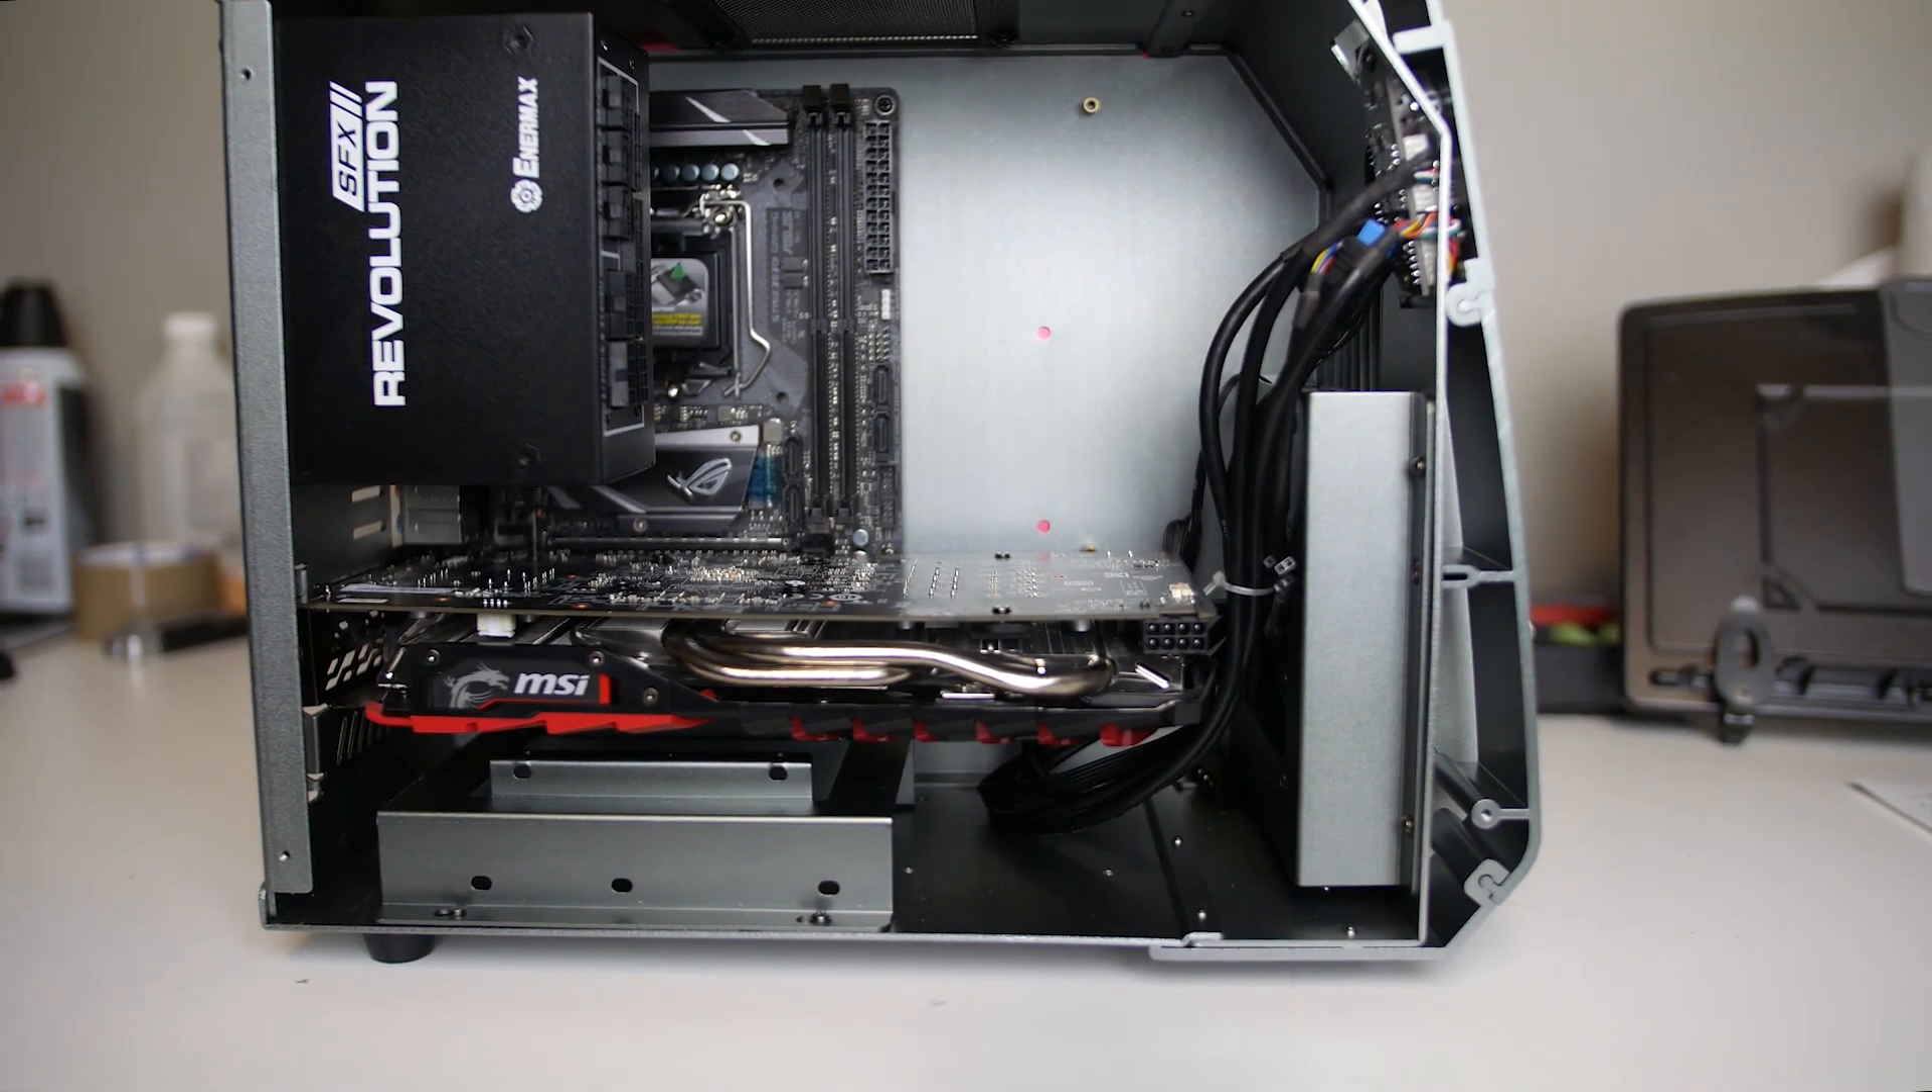As you can see that although there is a portion of the back wall that is unused, don't forget that there are no cables yet running from the power supply.